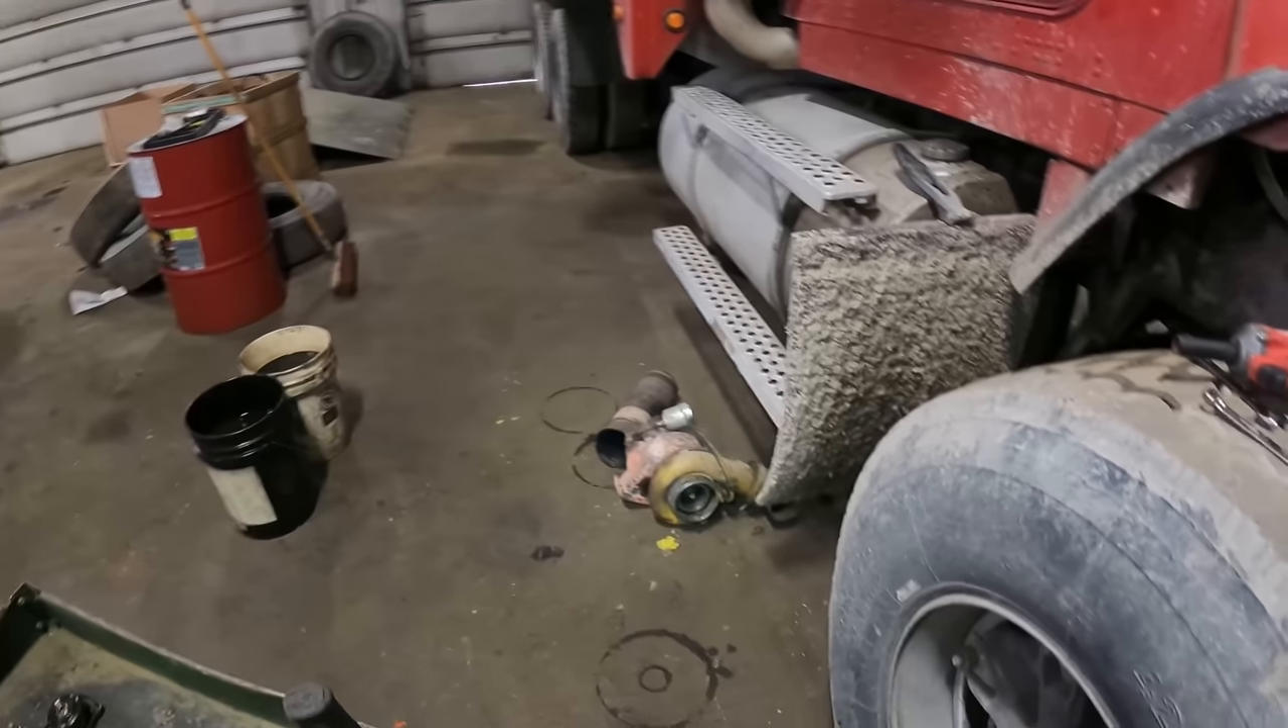All right, we ended up getting the turbo off.